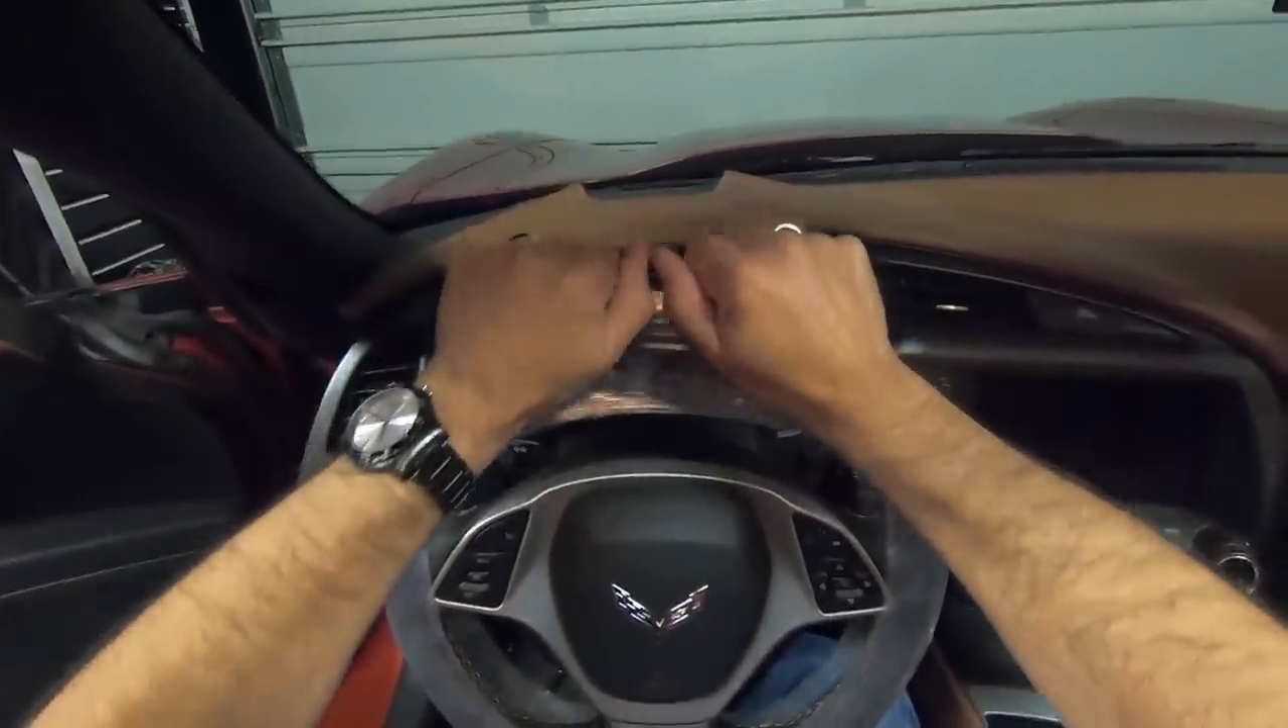We've got the steering wheel installed.